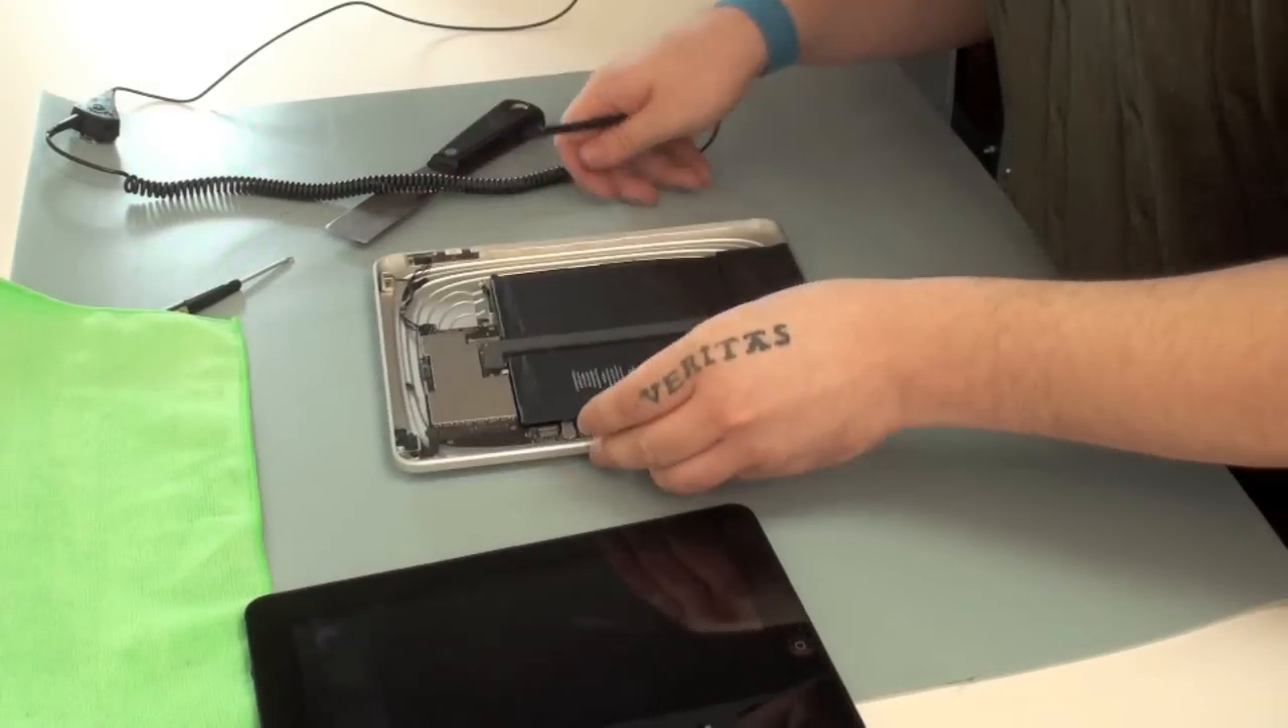Right there you have the LCD digitizer separated from the iPad.